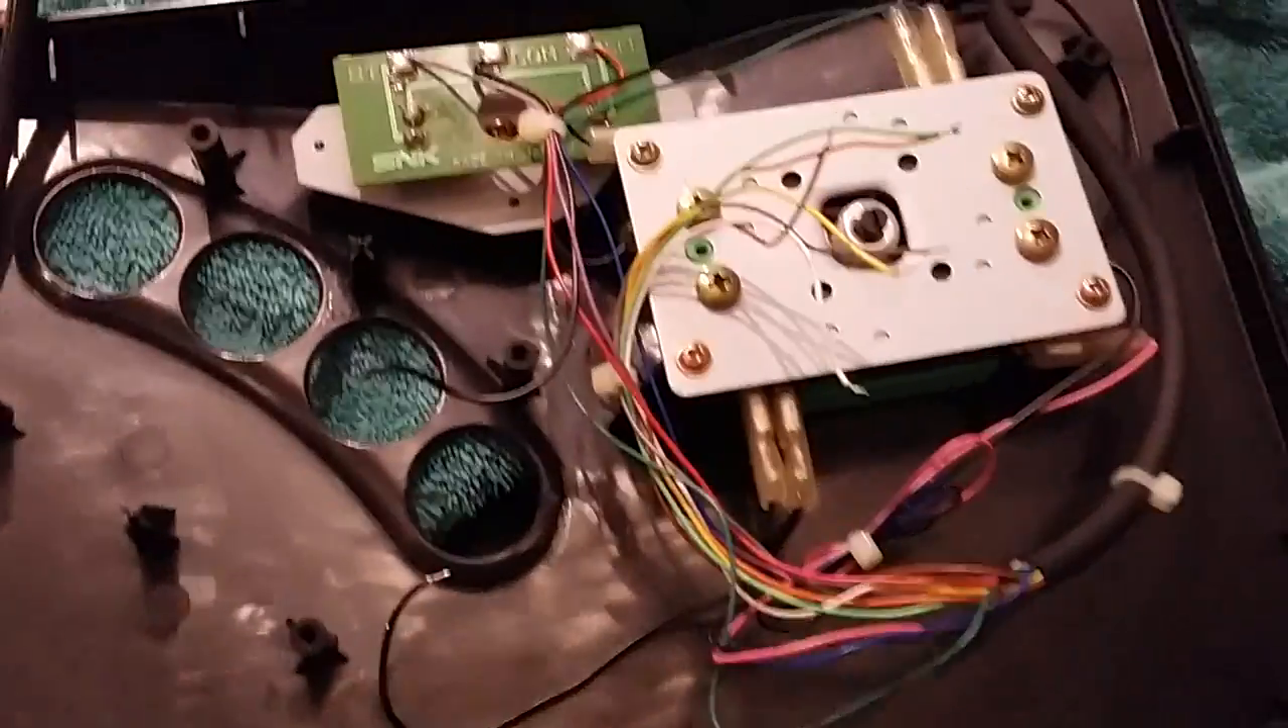I have the buttons removed. Uh... The button assembly removed.